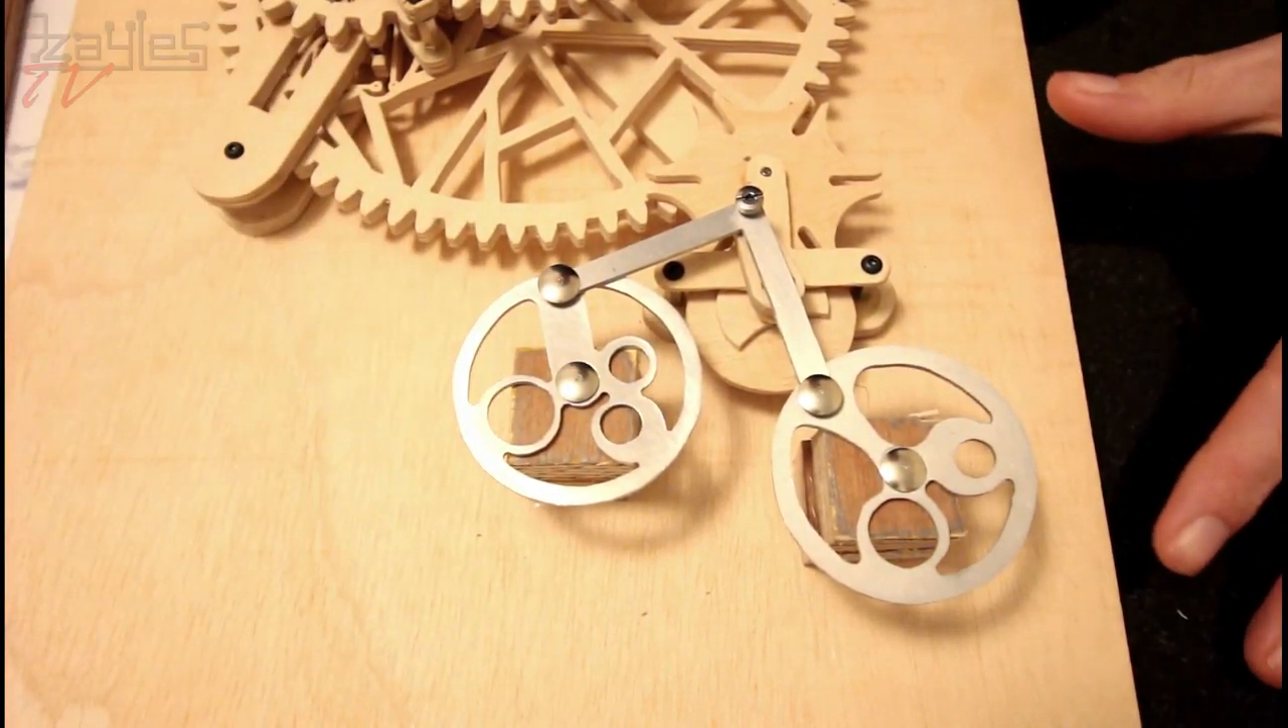And here are the wheels, back on the clock.